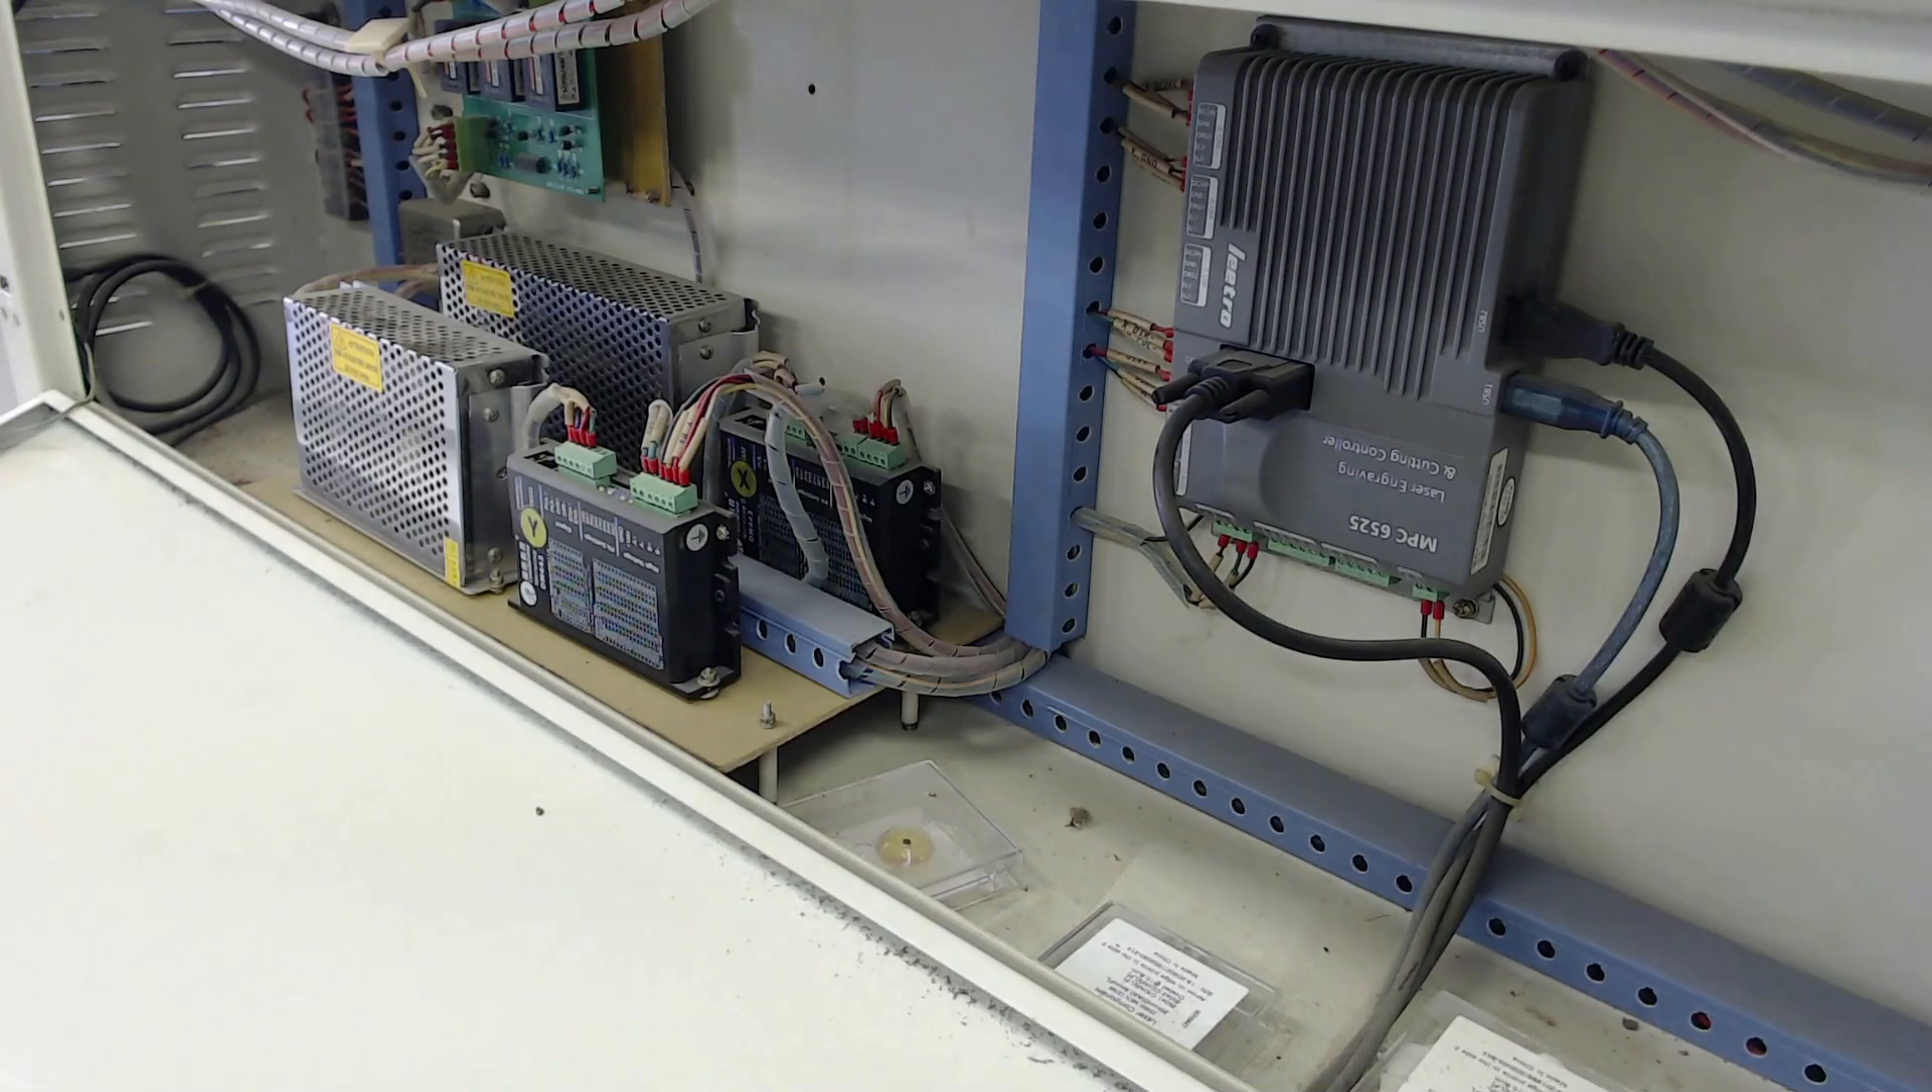So this is our main board and we have the USB cables connected on the side.